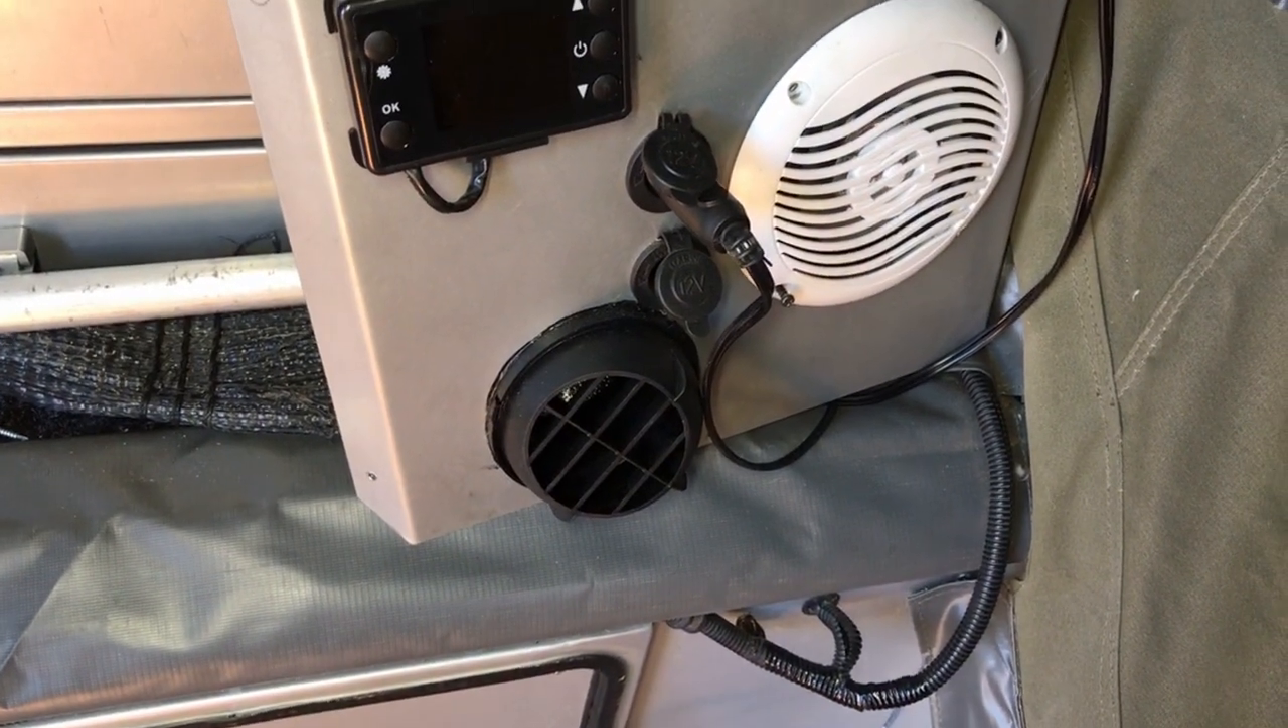The control panel fitted nicely and the outlet fits nicely as well.